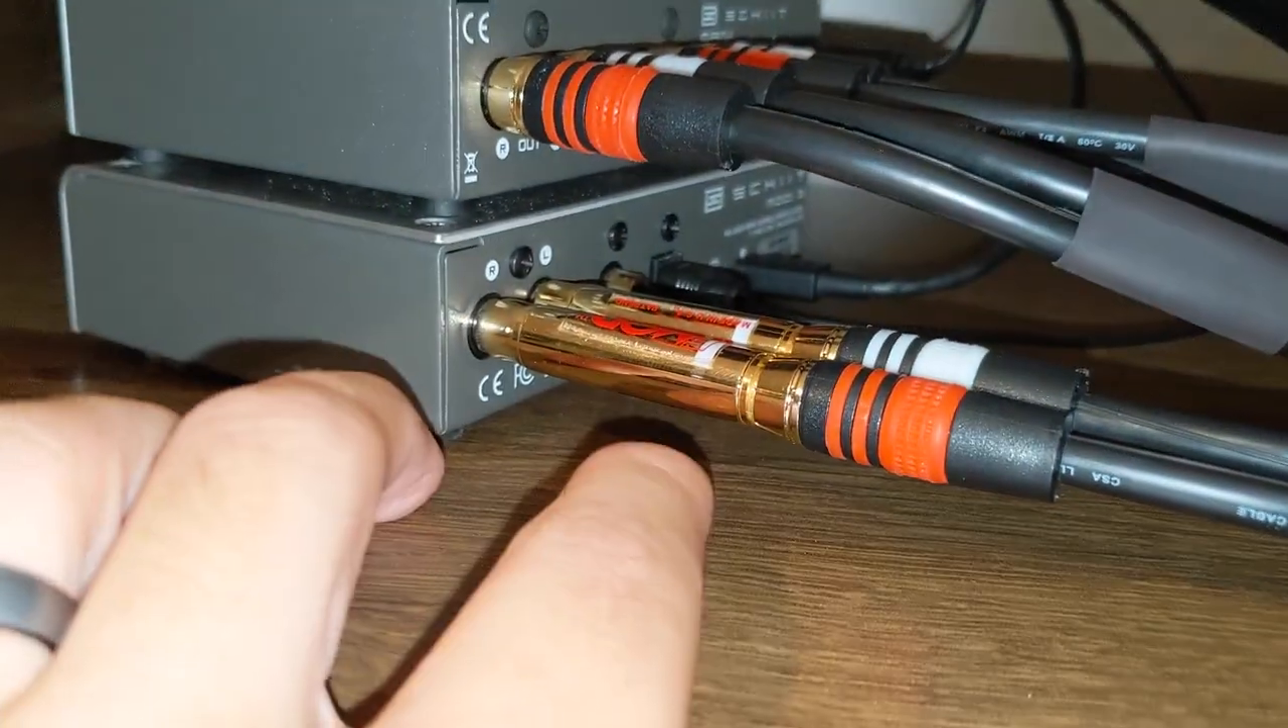Here are the high-pass crossover adapters connected.